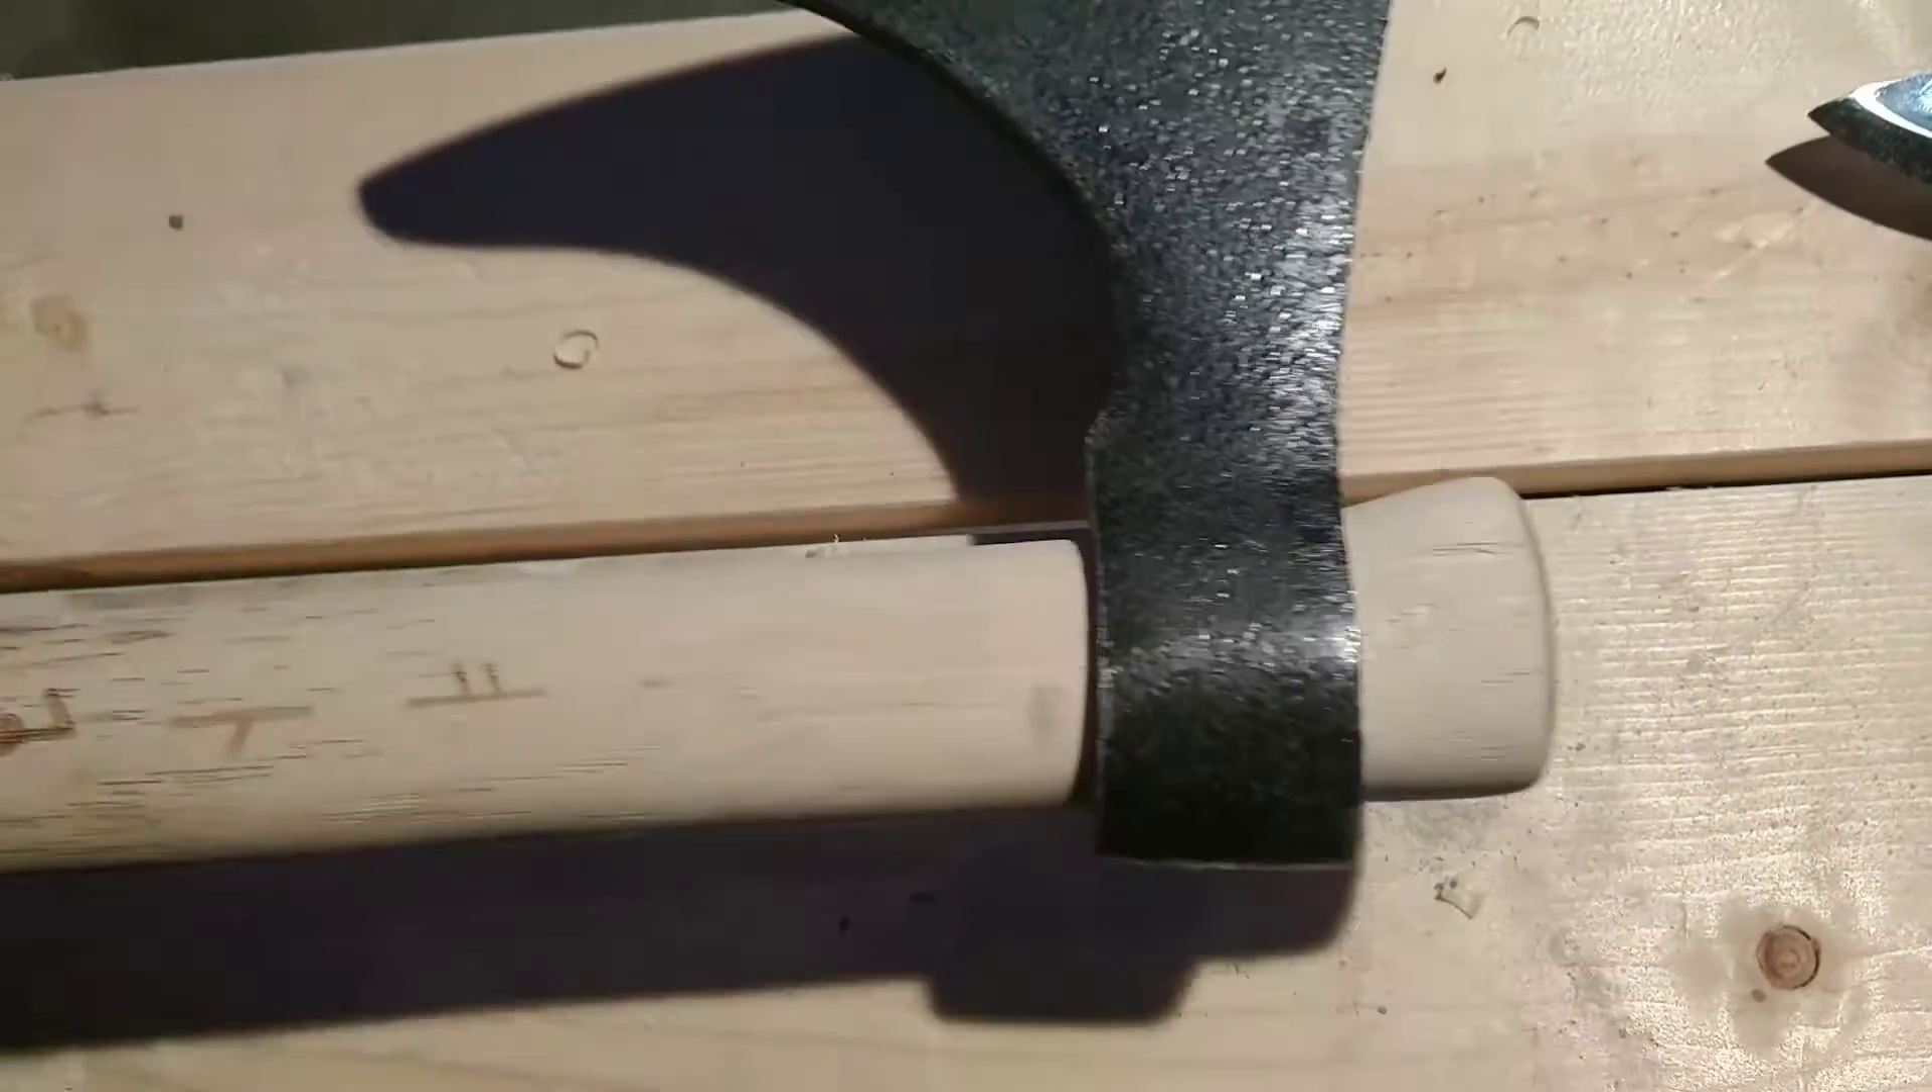We got the head properly fitted to the handle.